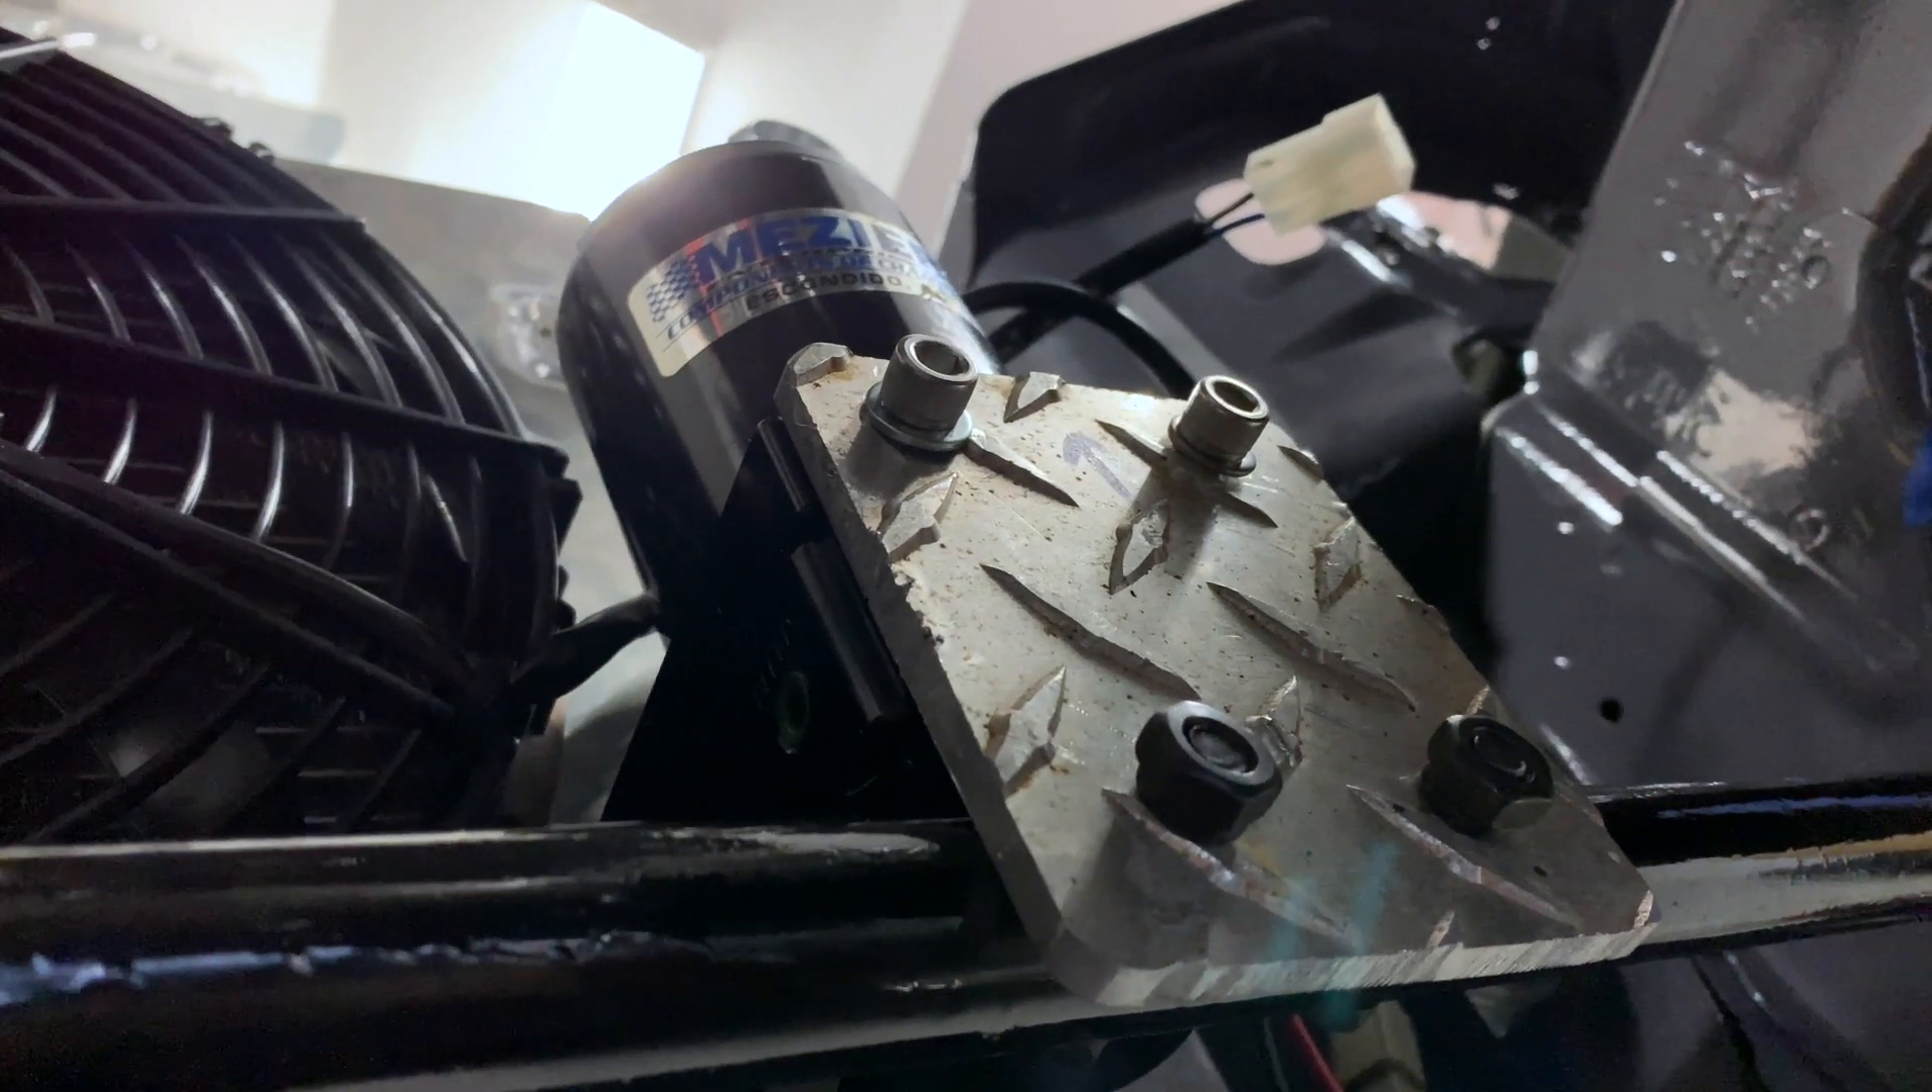You can see i got the four bolts two bolting the plate to the subframe and two bolting the plate to the pump or the pump to the plate it looks like they all line up.